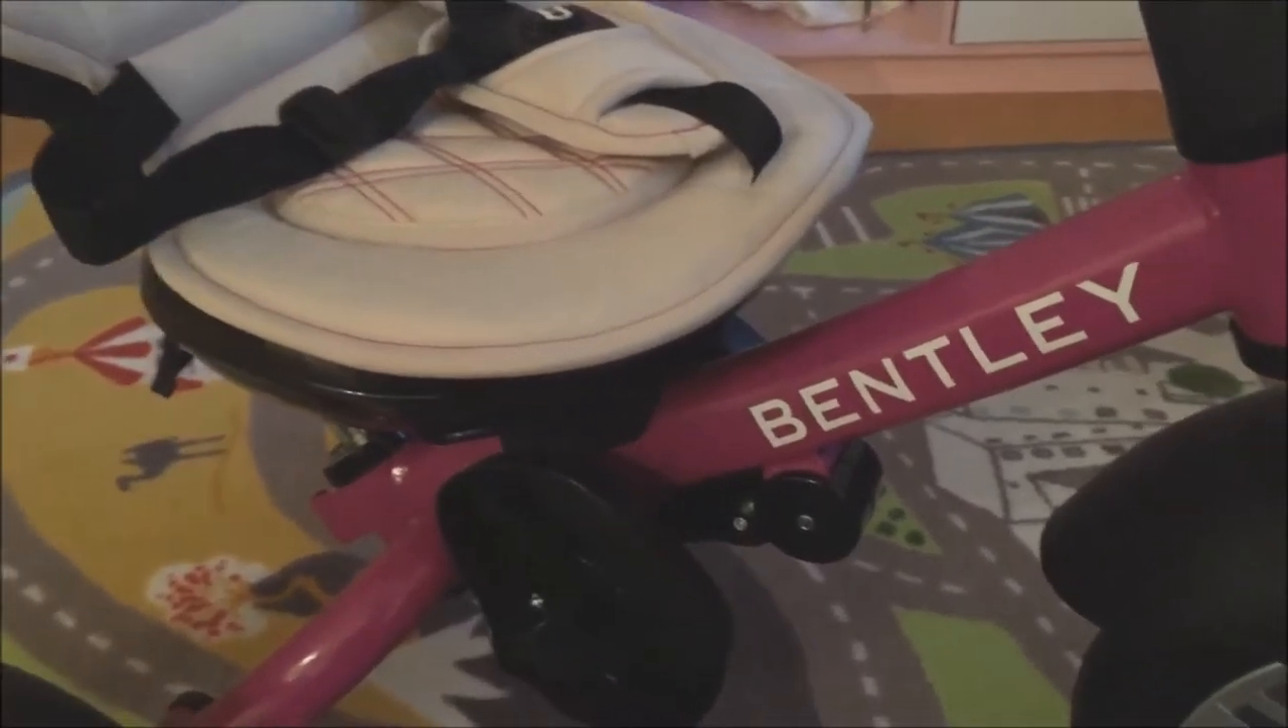All right so I have the seat basically sitting on the mount right now.